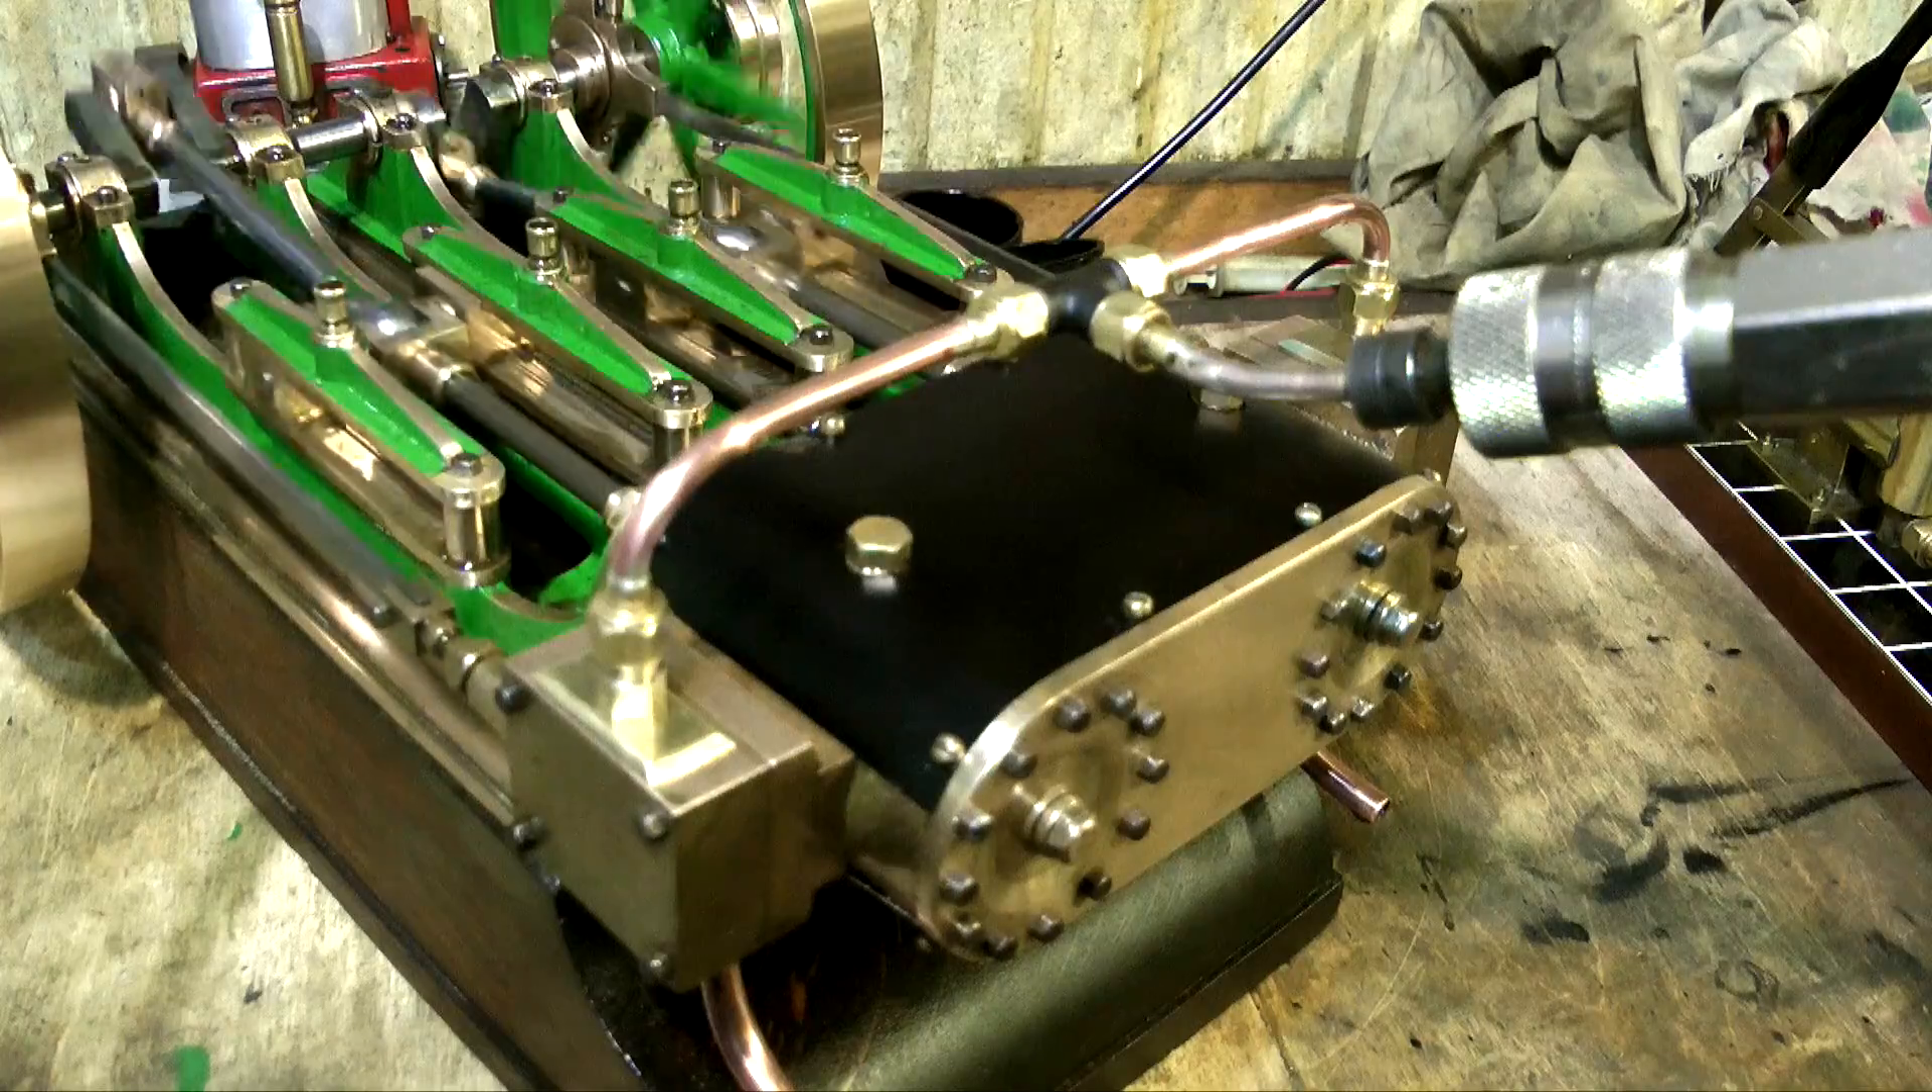Here you see the engine with the cylinder cover painted and refitted and it's looking rather good i think.